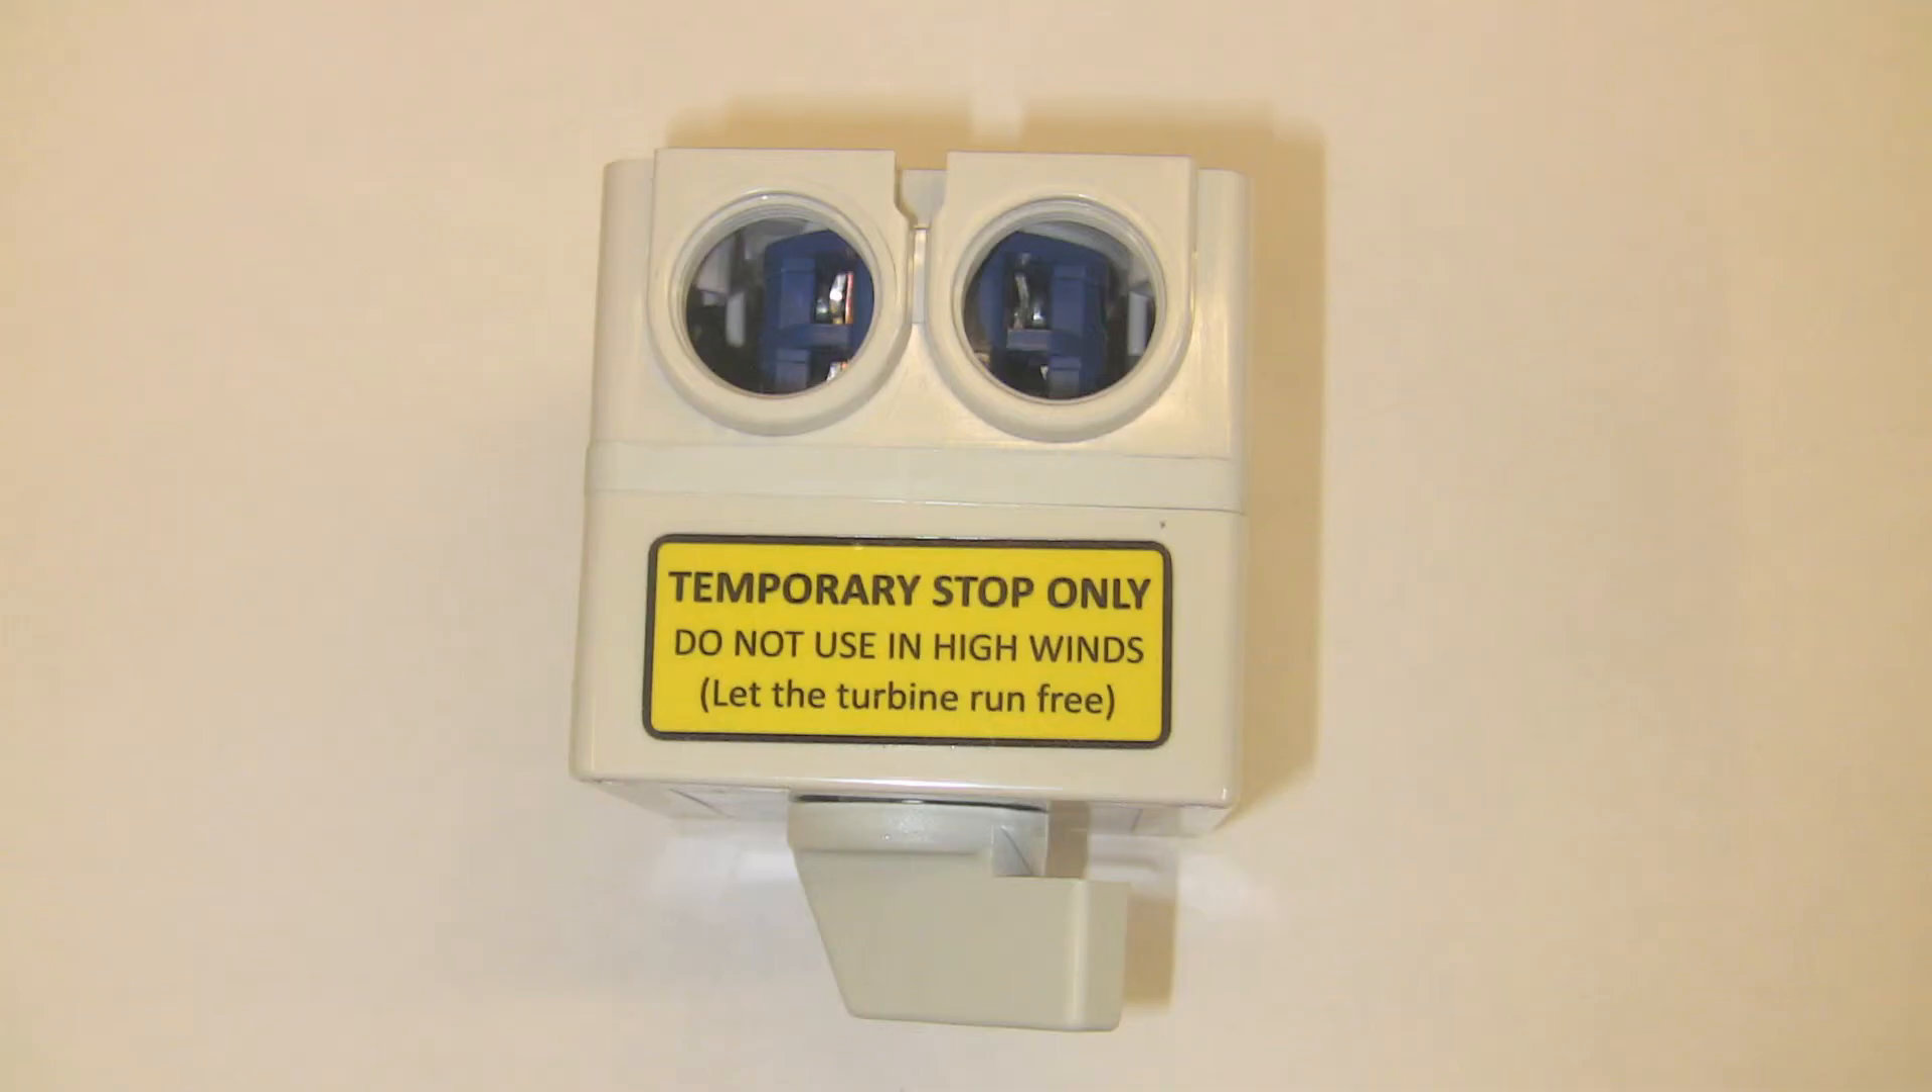Okay, so the last thing, just to emphasise, is on top of your run stop switch, we should now have a yellow sticker stating that it's a temporary stop only.